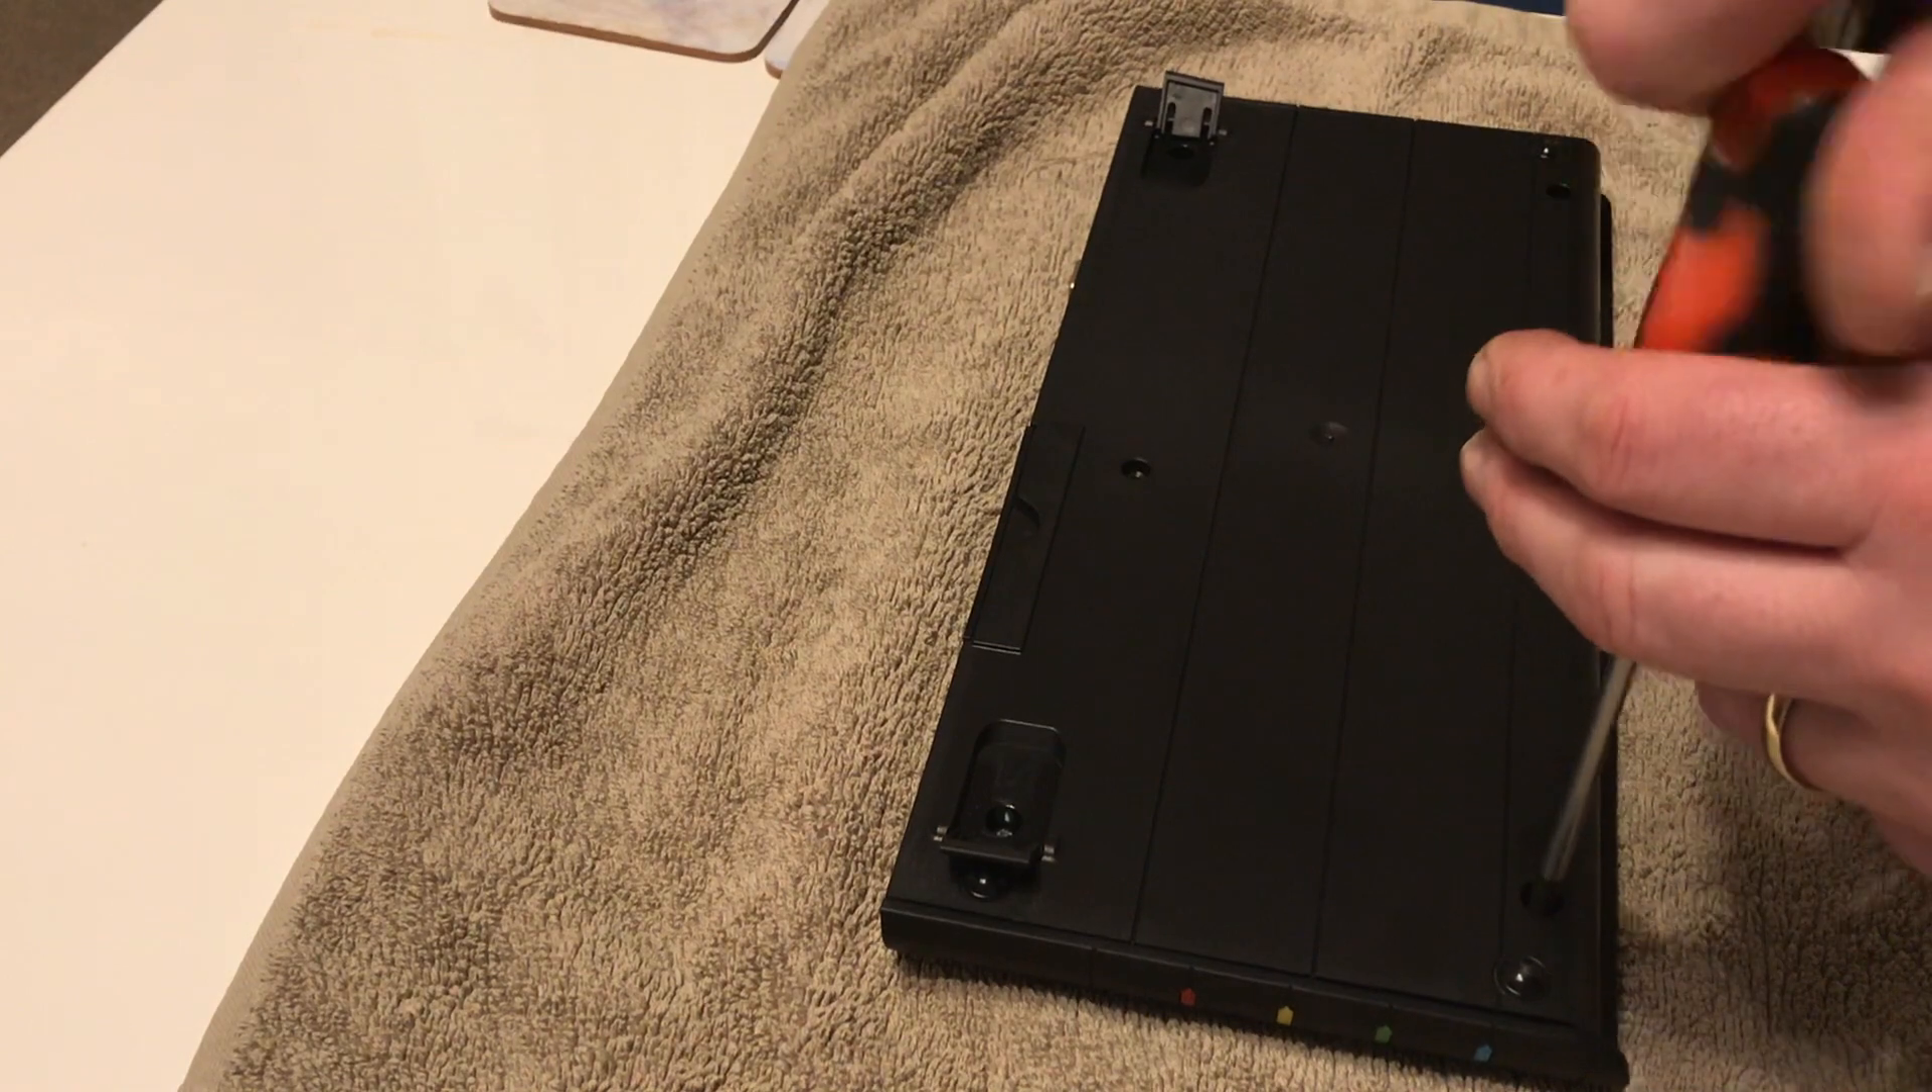We've got the case rebuilt now we're just popping the screws back in.